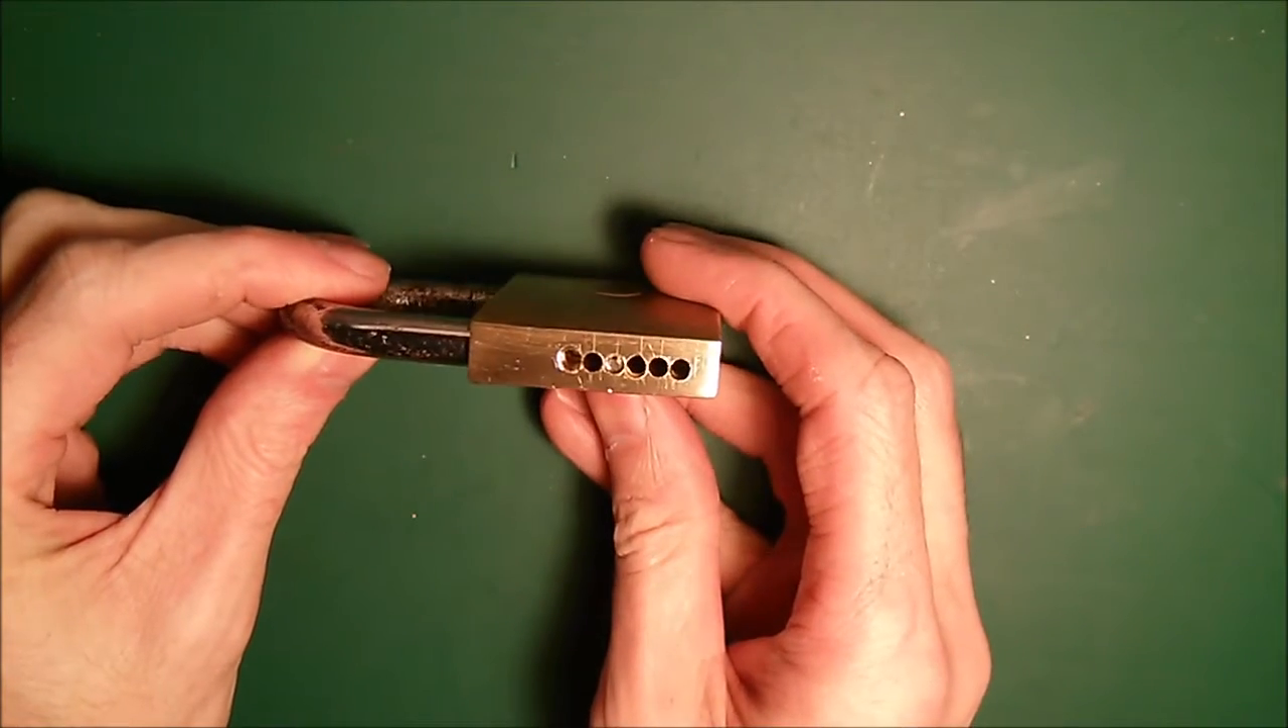Alright, so I've got most of the plugs out of the little pin ports here and I've encountered a couple of problems along the way.